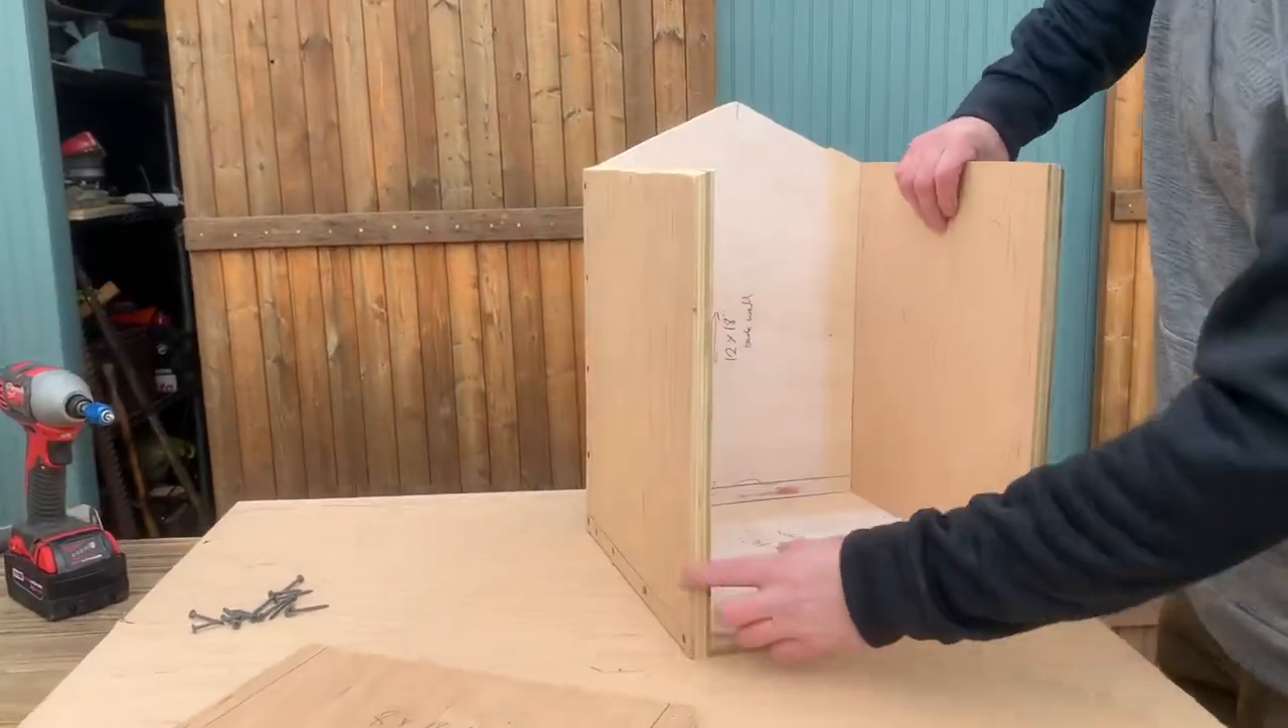All right guys I got the bottom back and the sides assembled.